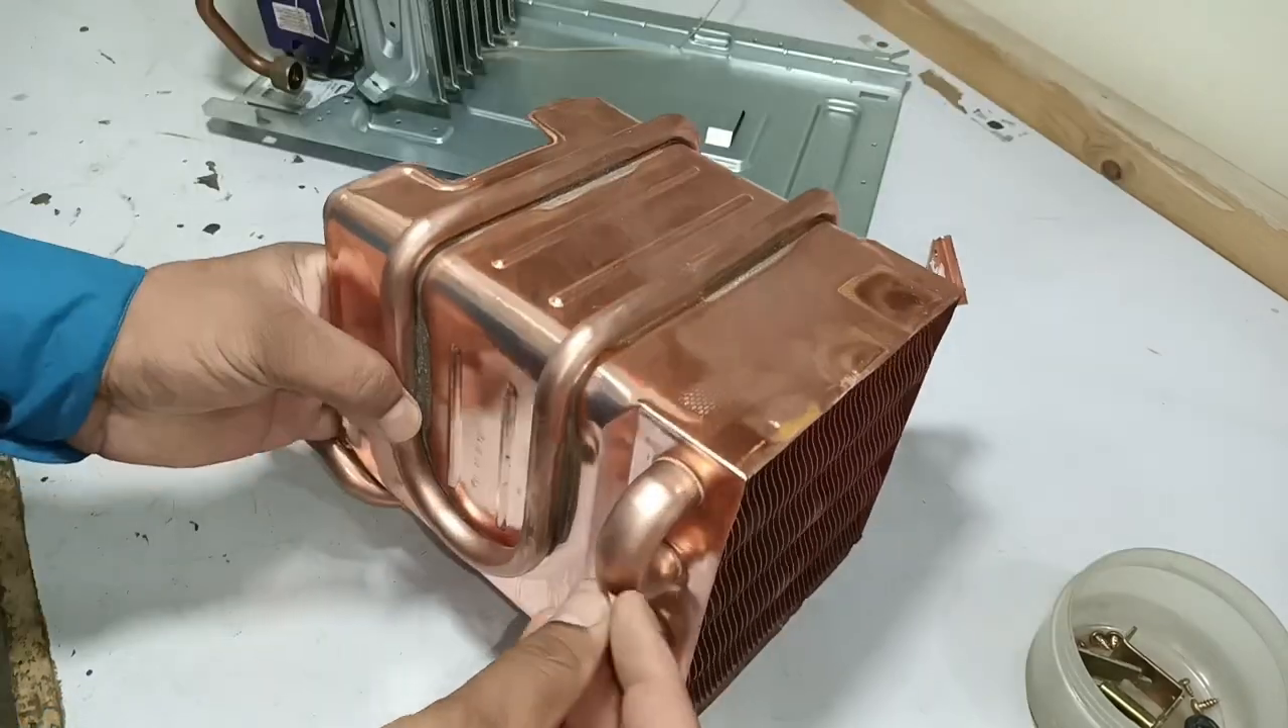I will remove the heat exchanger it has come out easily.